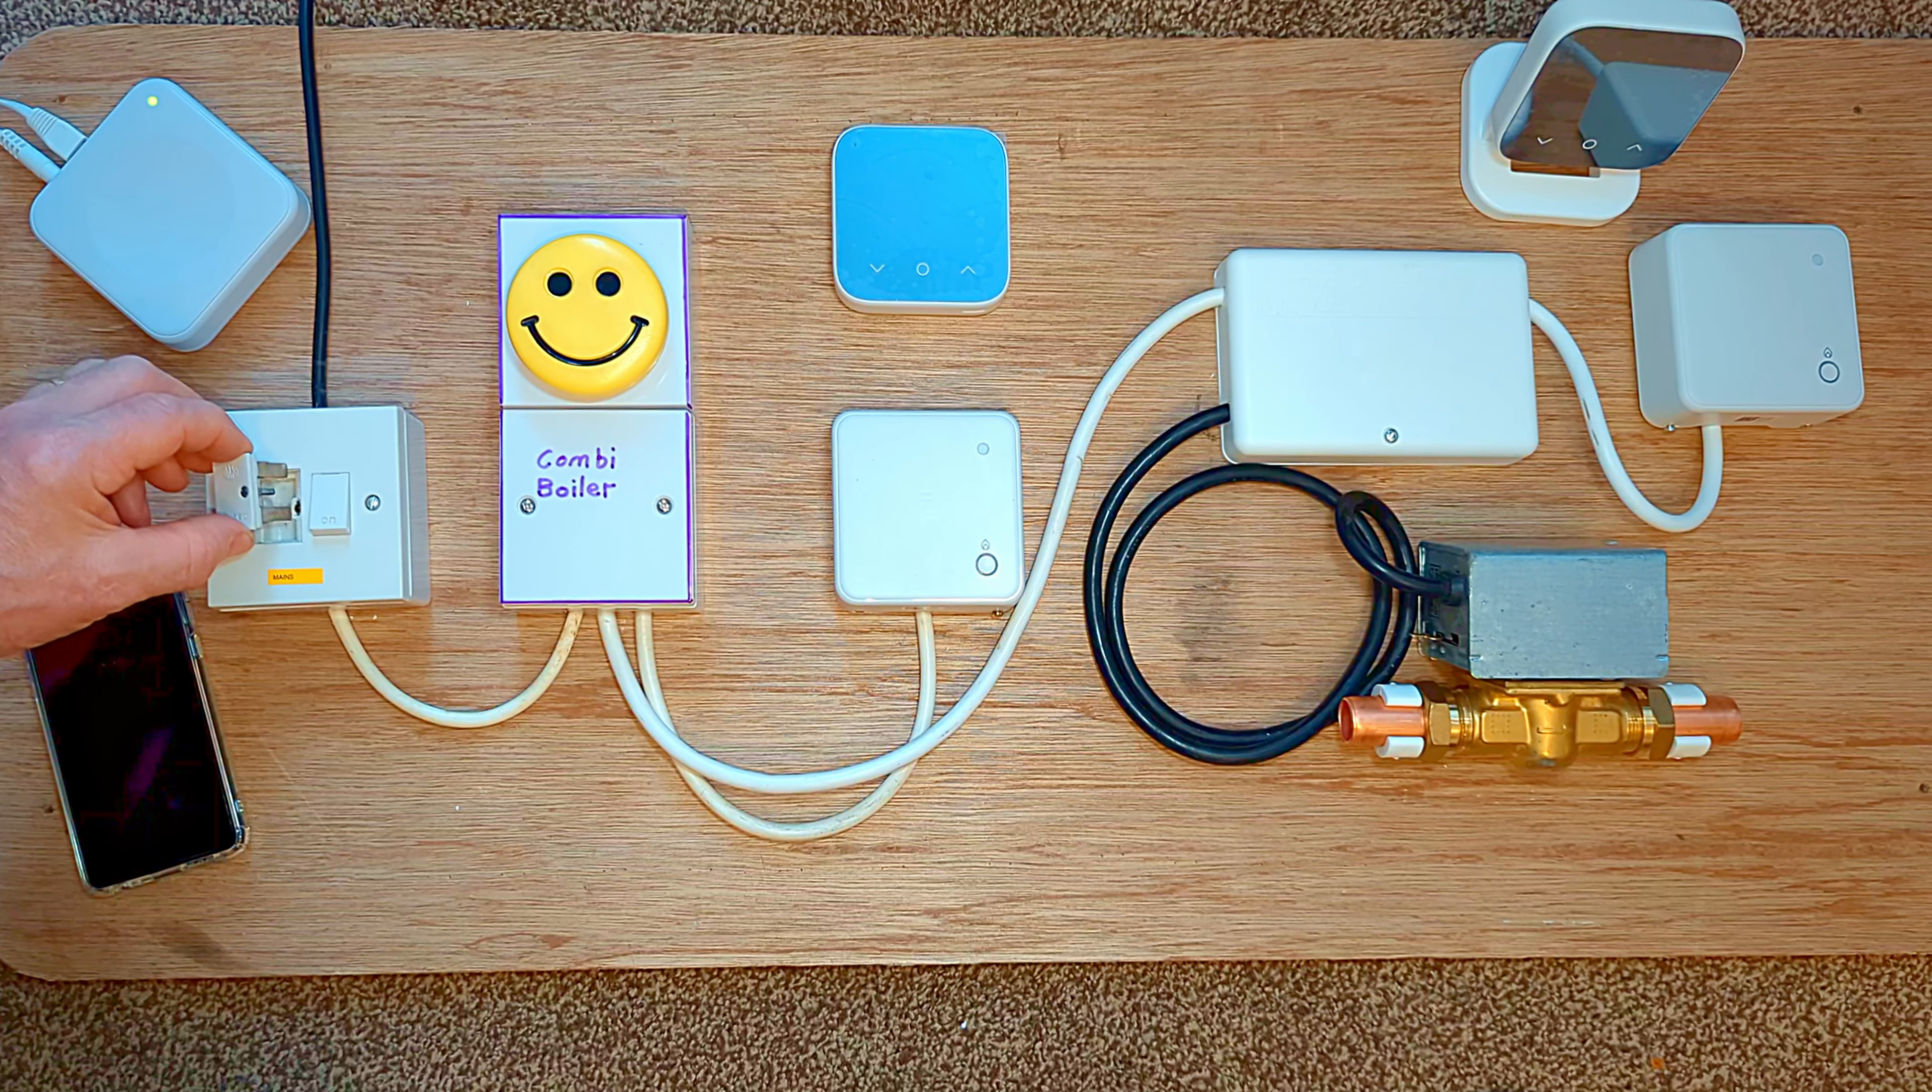So now I've finished refitting all the covers.